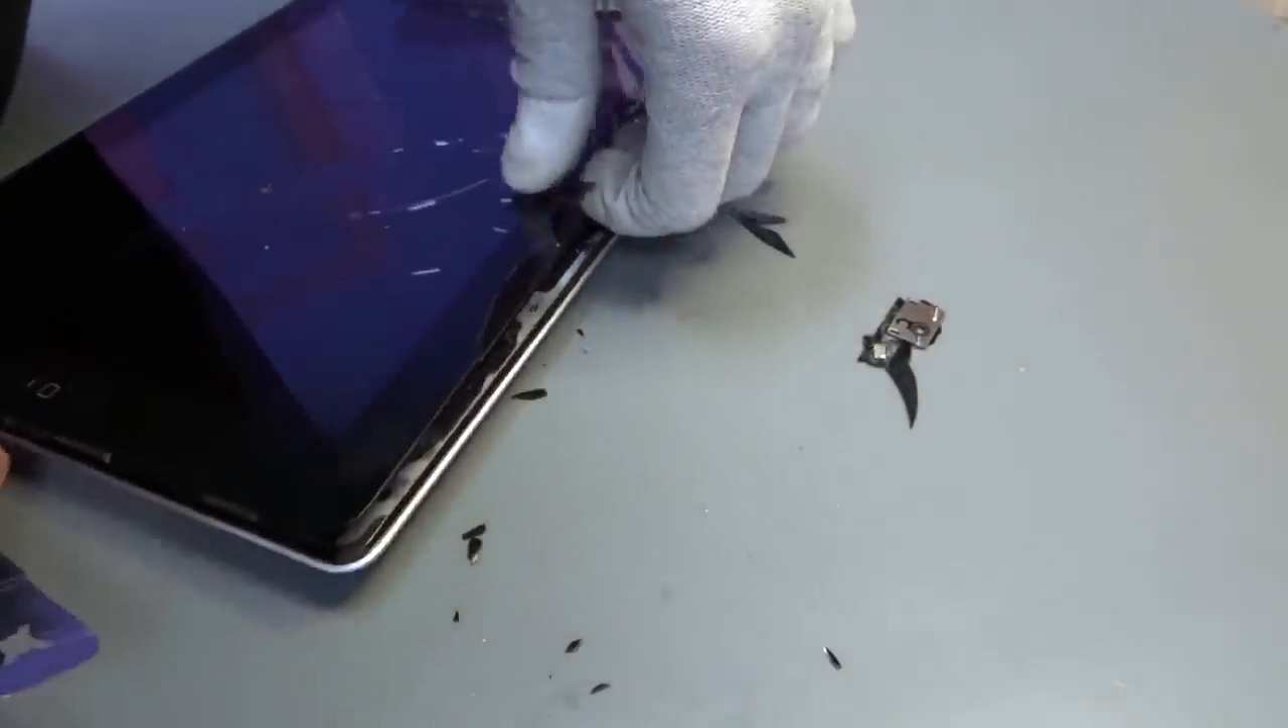As you can see the little camera bracket has come out that locates the camera and the glass.